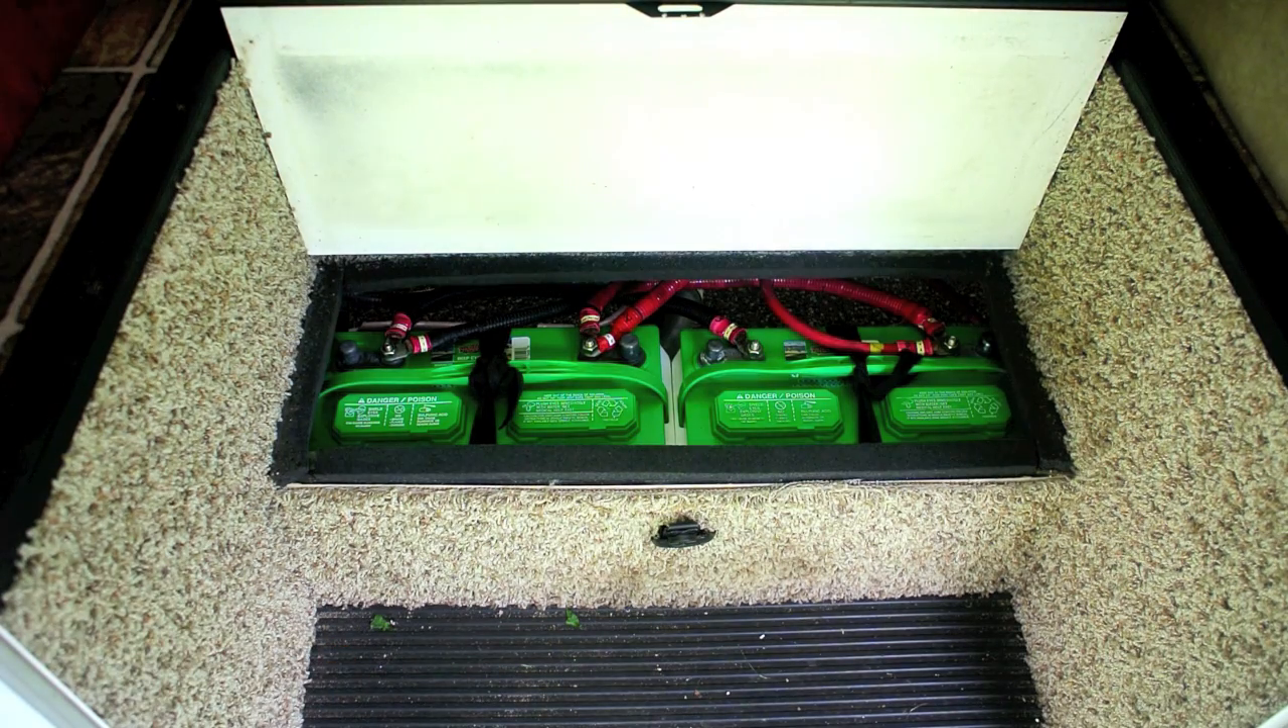Okay, I've got all the batteries connected and I double checked them.